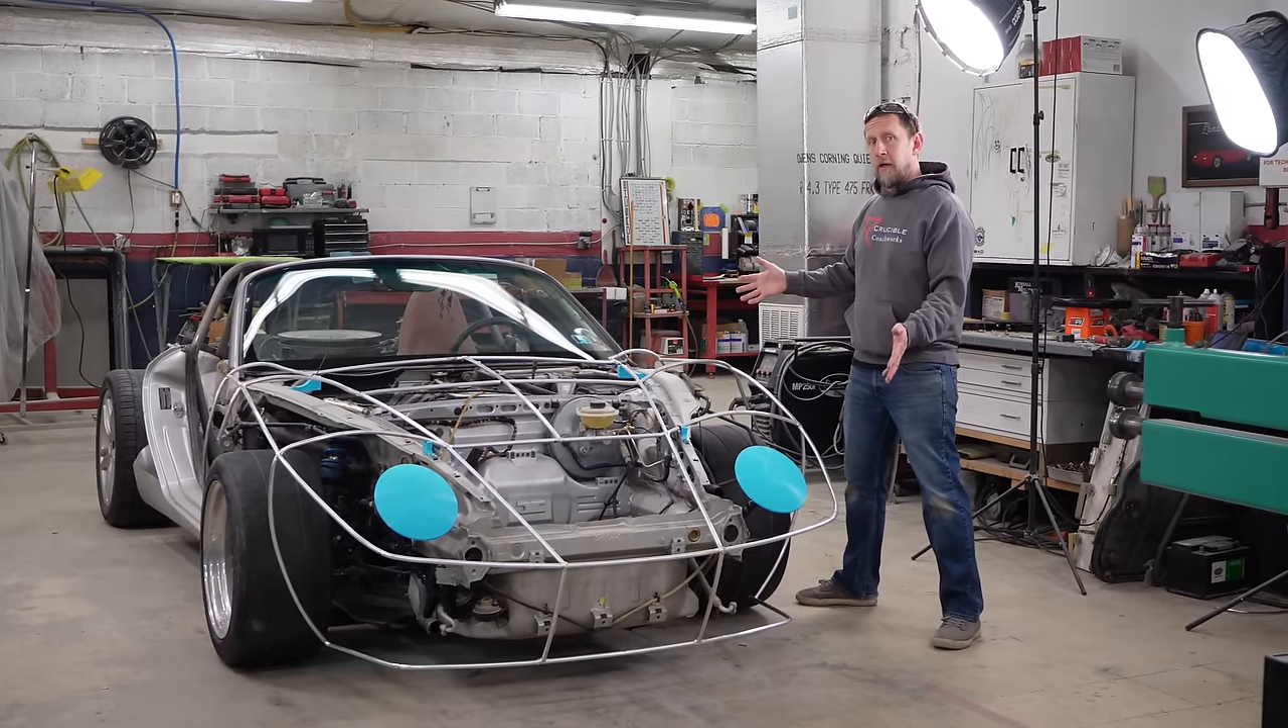No, no. We got our tubing for the front clamshell finished.